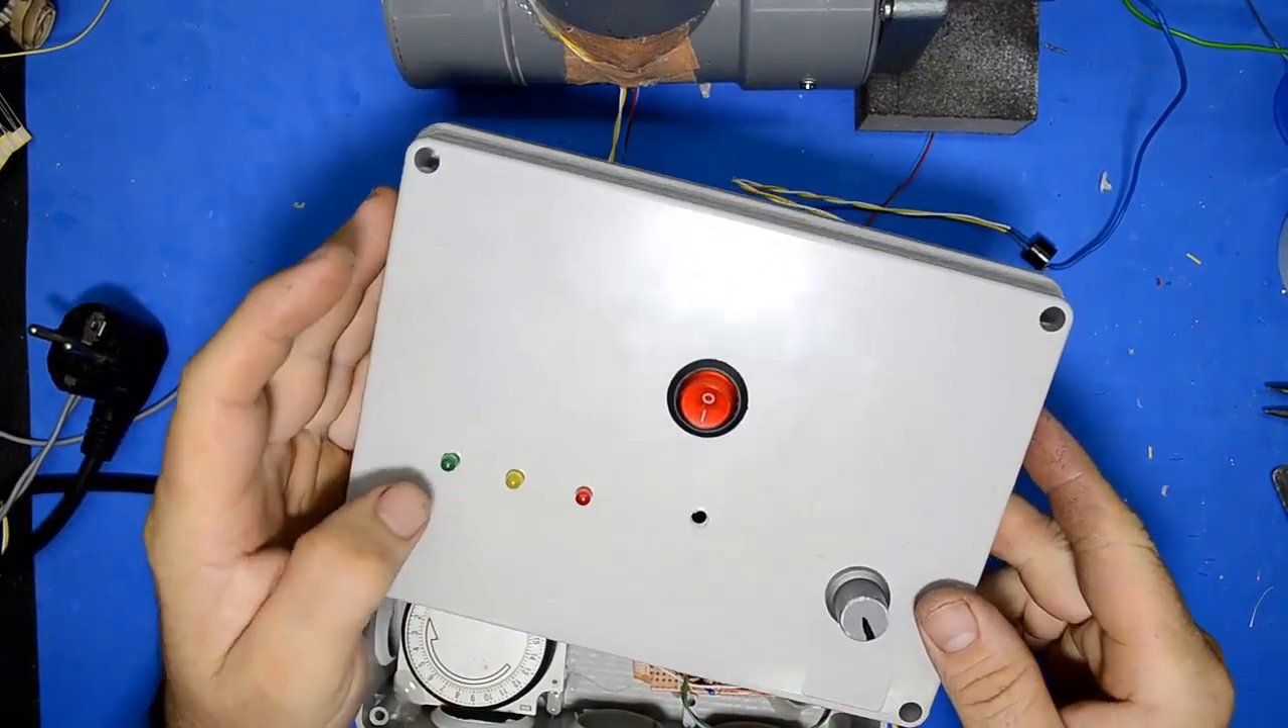Bueno pues ya hemos puesto Los tres LED Ahí Uno, dos y tres.